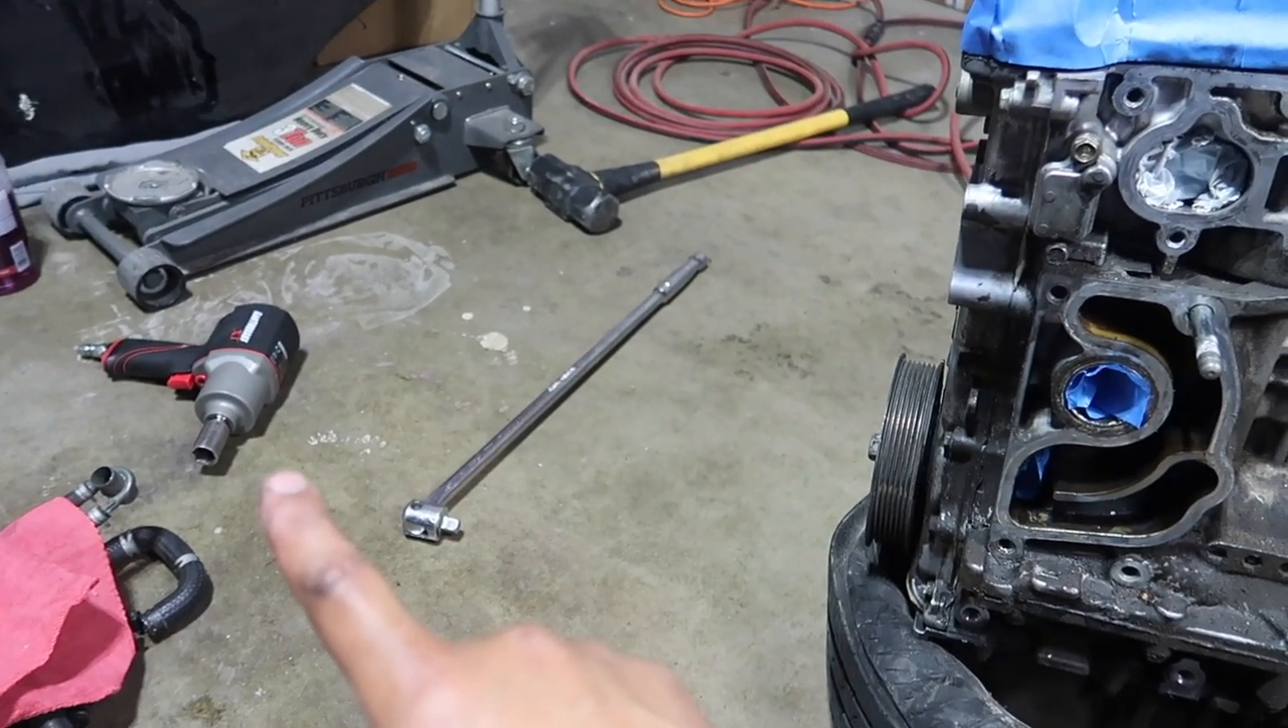We got the water pump all the pulleys off except for this main pulley.